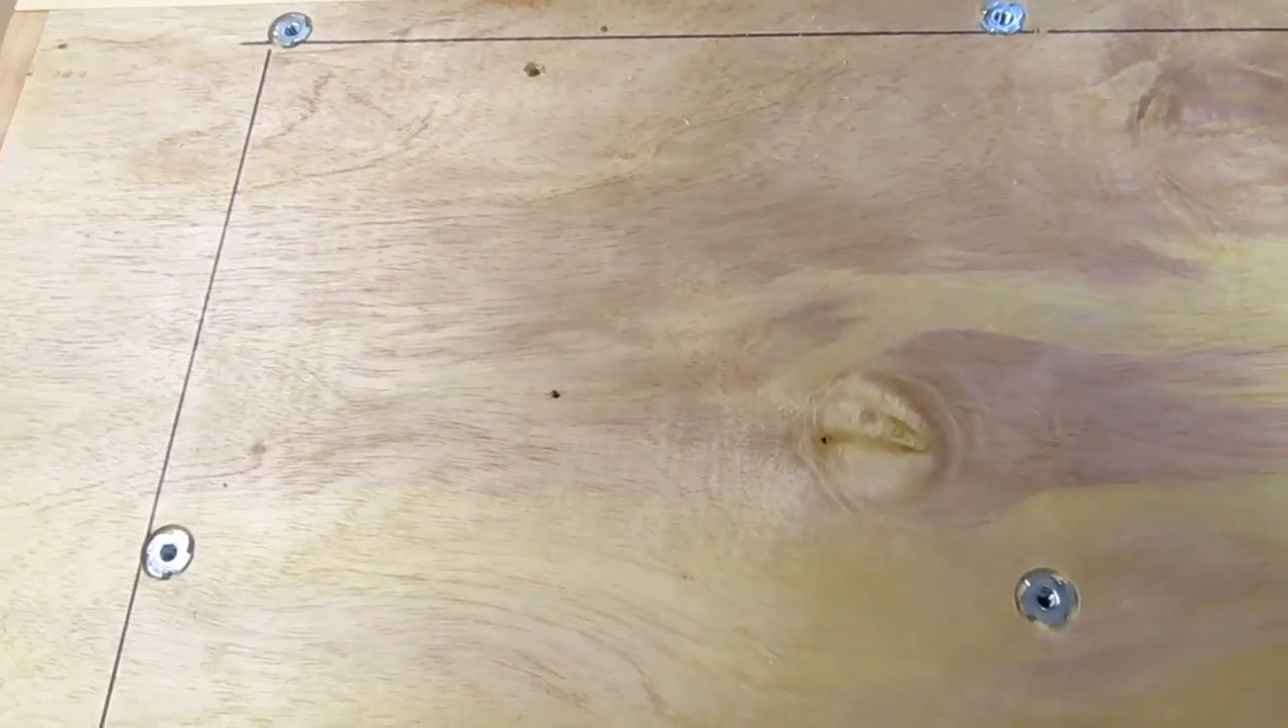There's the t -nuts pounded in.